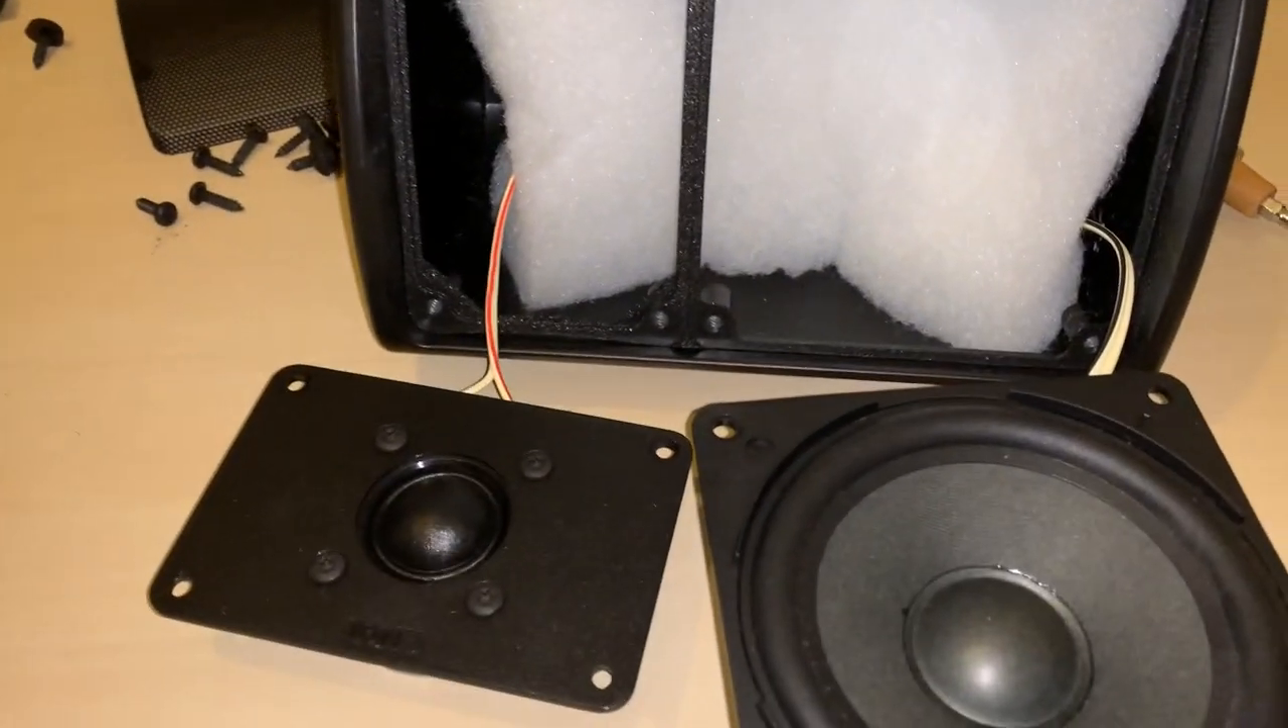The screws are removed now and we have opened the enclosure.